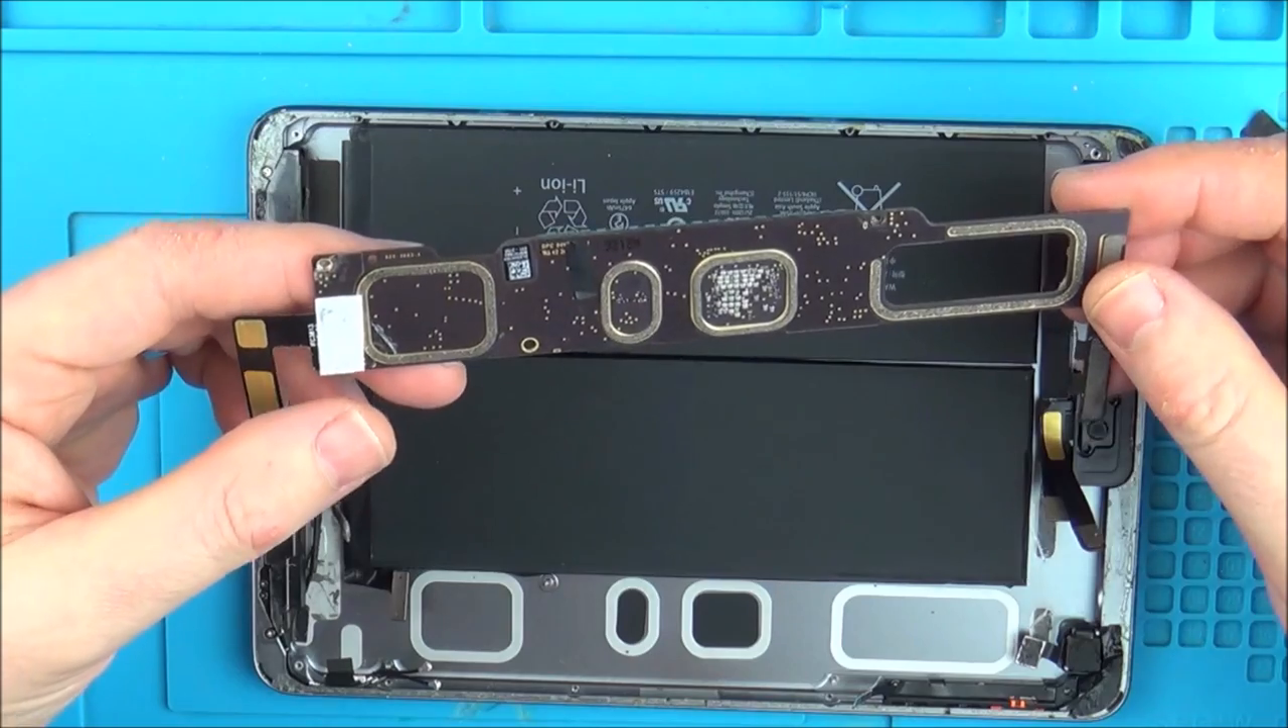Excellent right i've got the uh motherboard out now so i can have a nice close look.